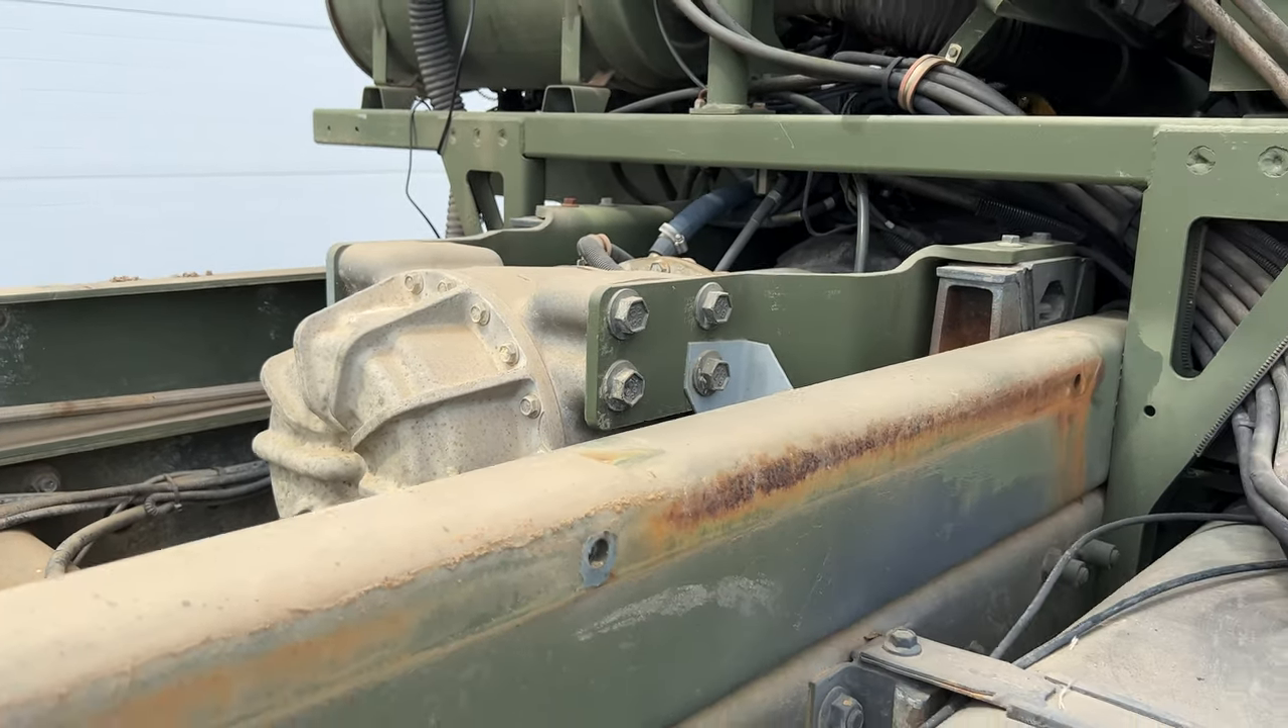Unfortunately, the transmission sticks up past the frame here. I was hoping that I could take this piece of frame off, but as you can see, the transmission sticks up way too high for that.